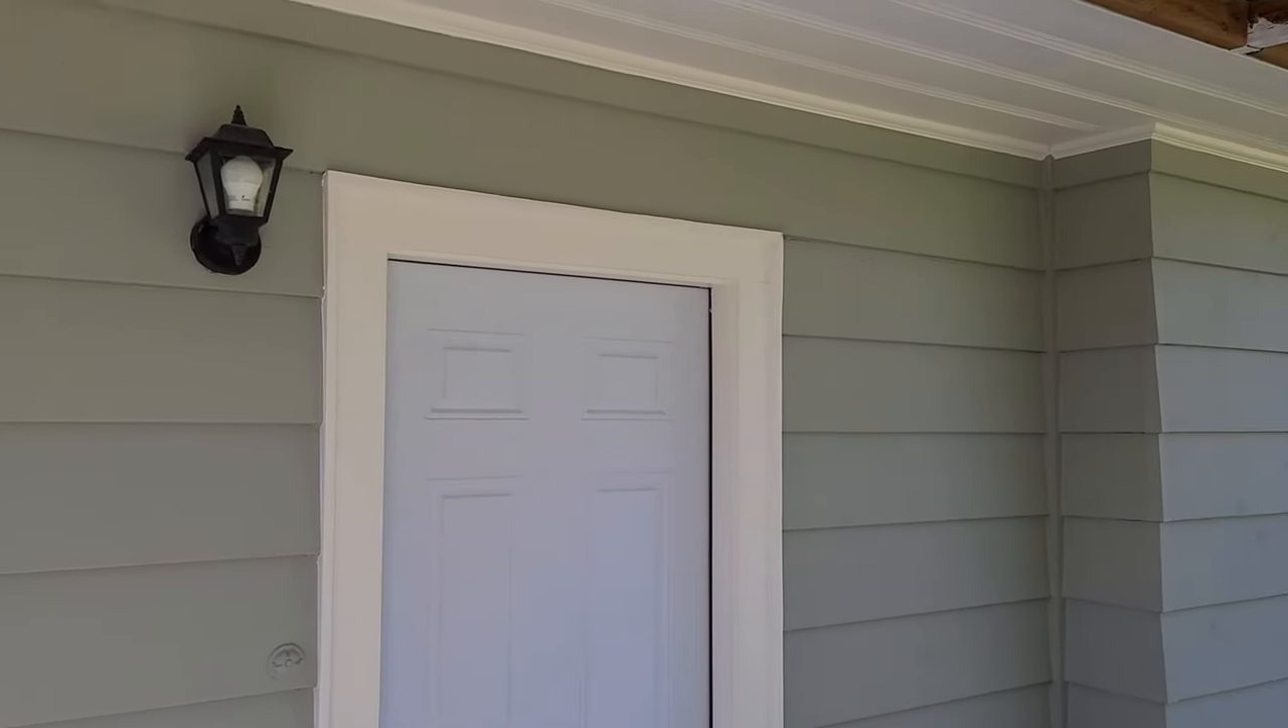That's the original door trim for the house 1949 we were able to get that to fit around that new door.